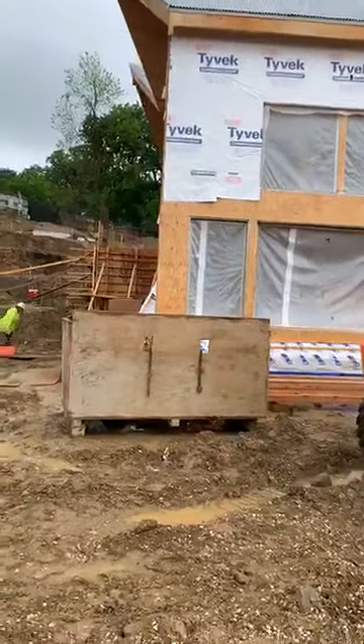You see the glass has not been installed yet.